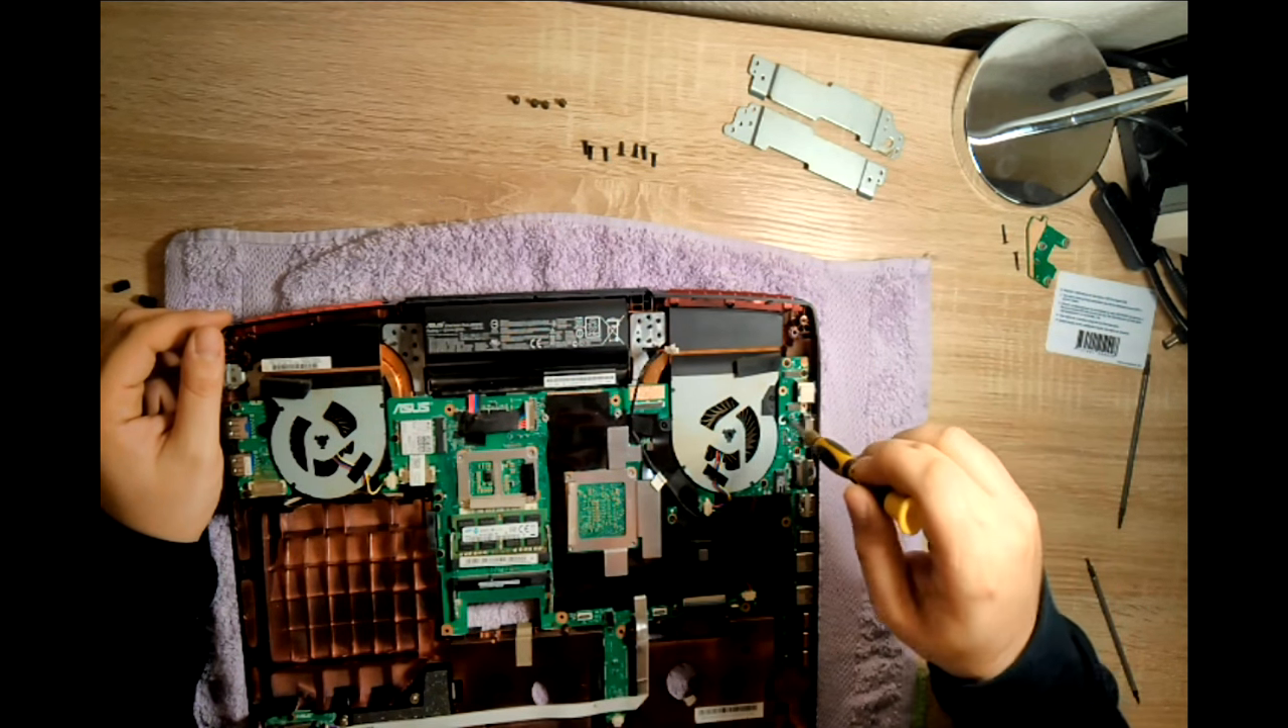And now you have access to both fans which are here if you want to clean them or replace them as you wish.